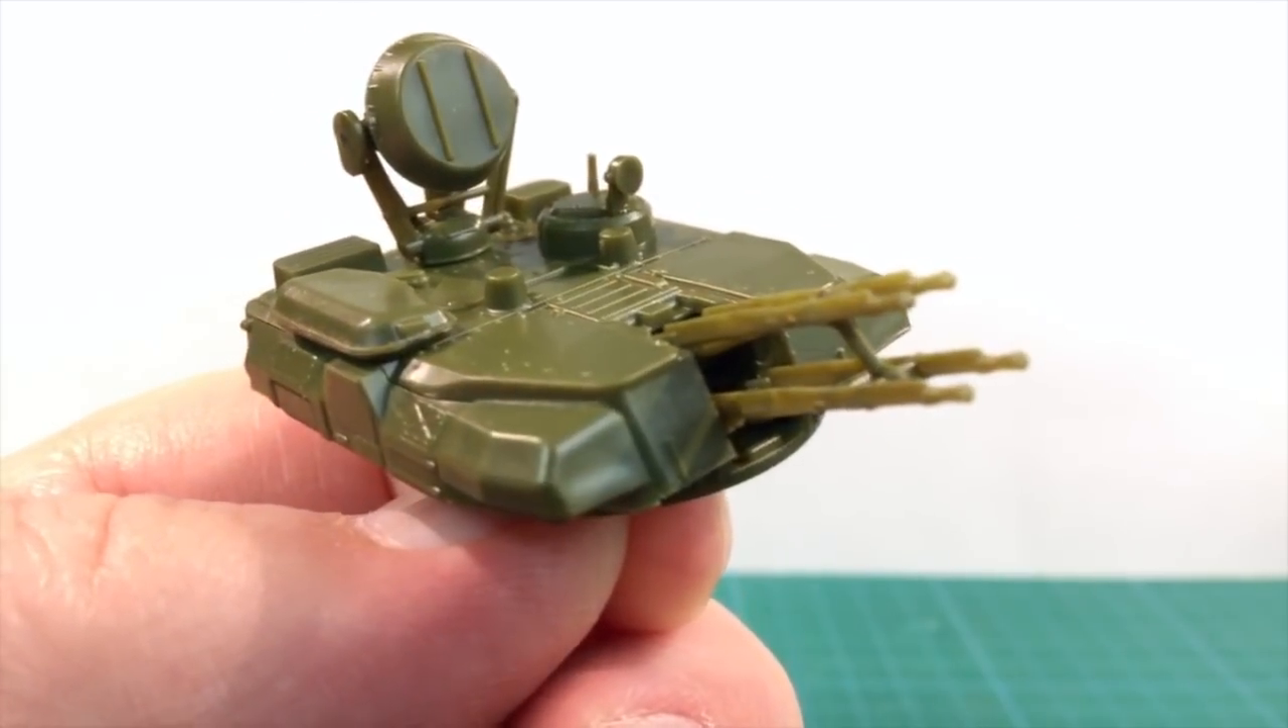Here is the completed turret with the radar, commander's searchlight and other details added.